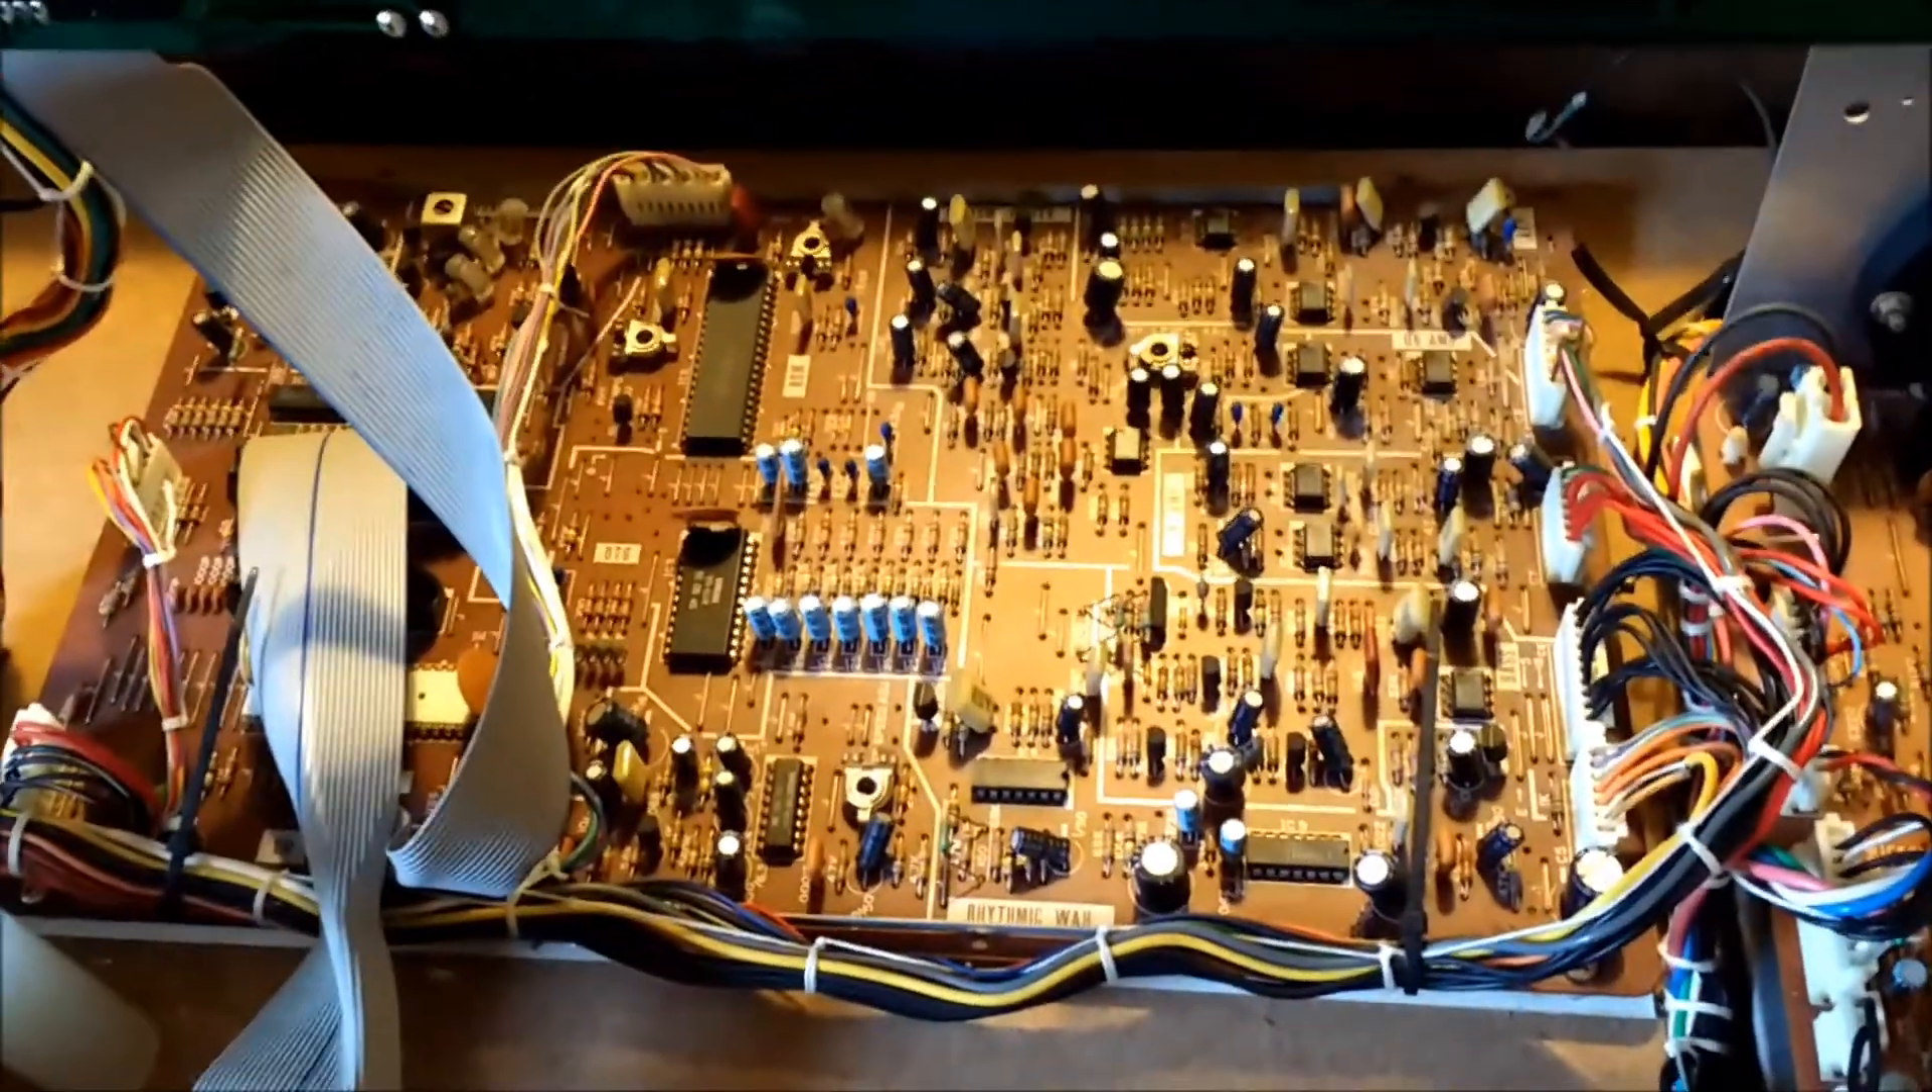And looking now, I've just taken the cover off the main circuit board.